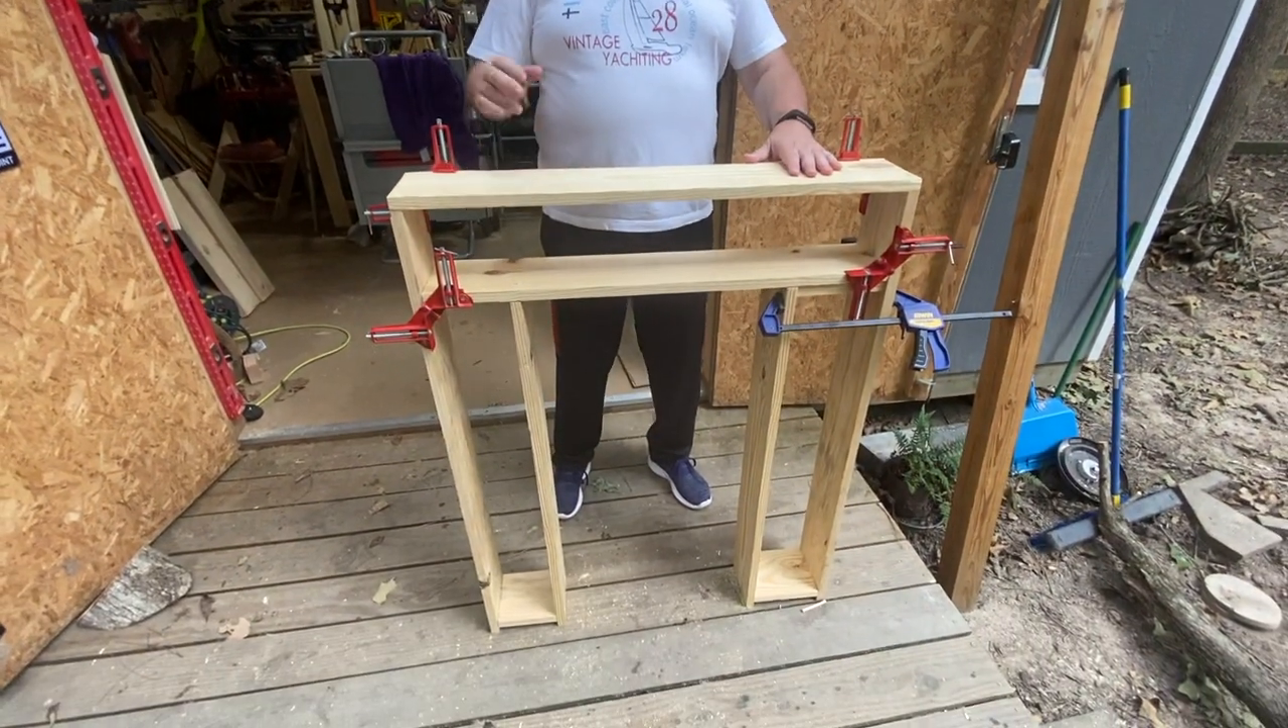The basic form is present we need to add a couple of shelves right on on the towers.